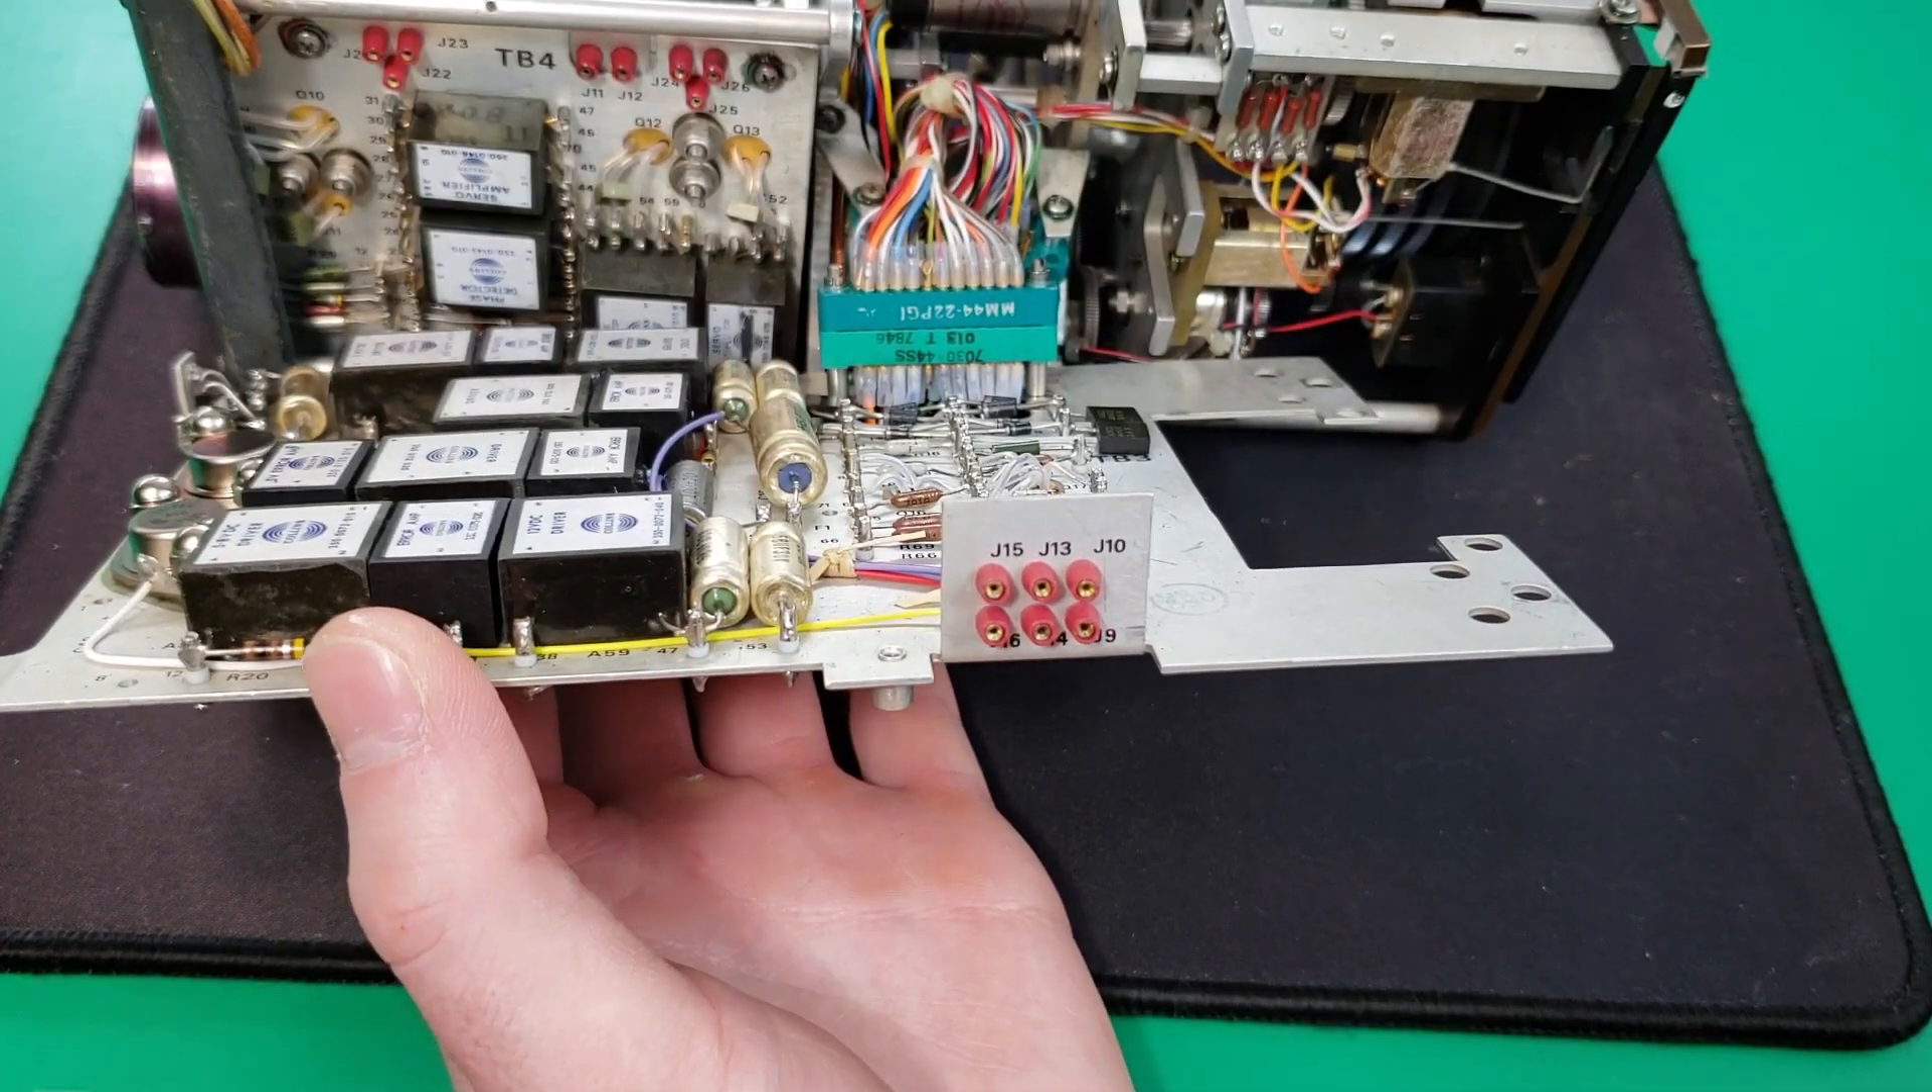Alright I've lifted this board off.